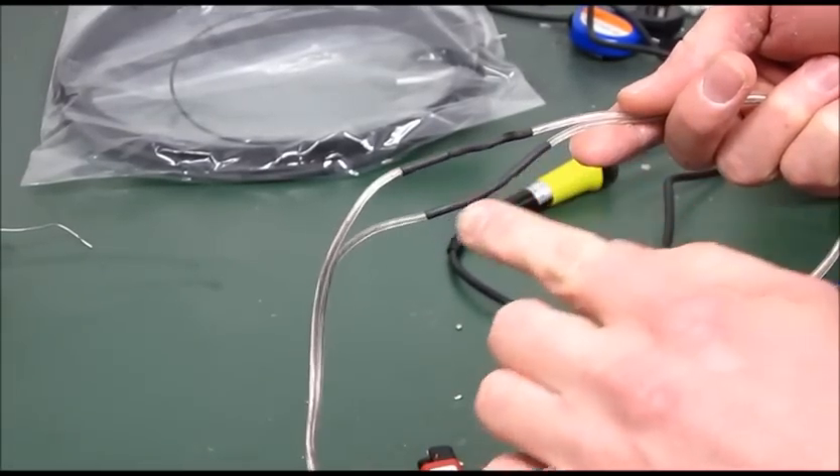As you can see we've now heated up the heat shrink on both sides.